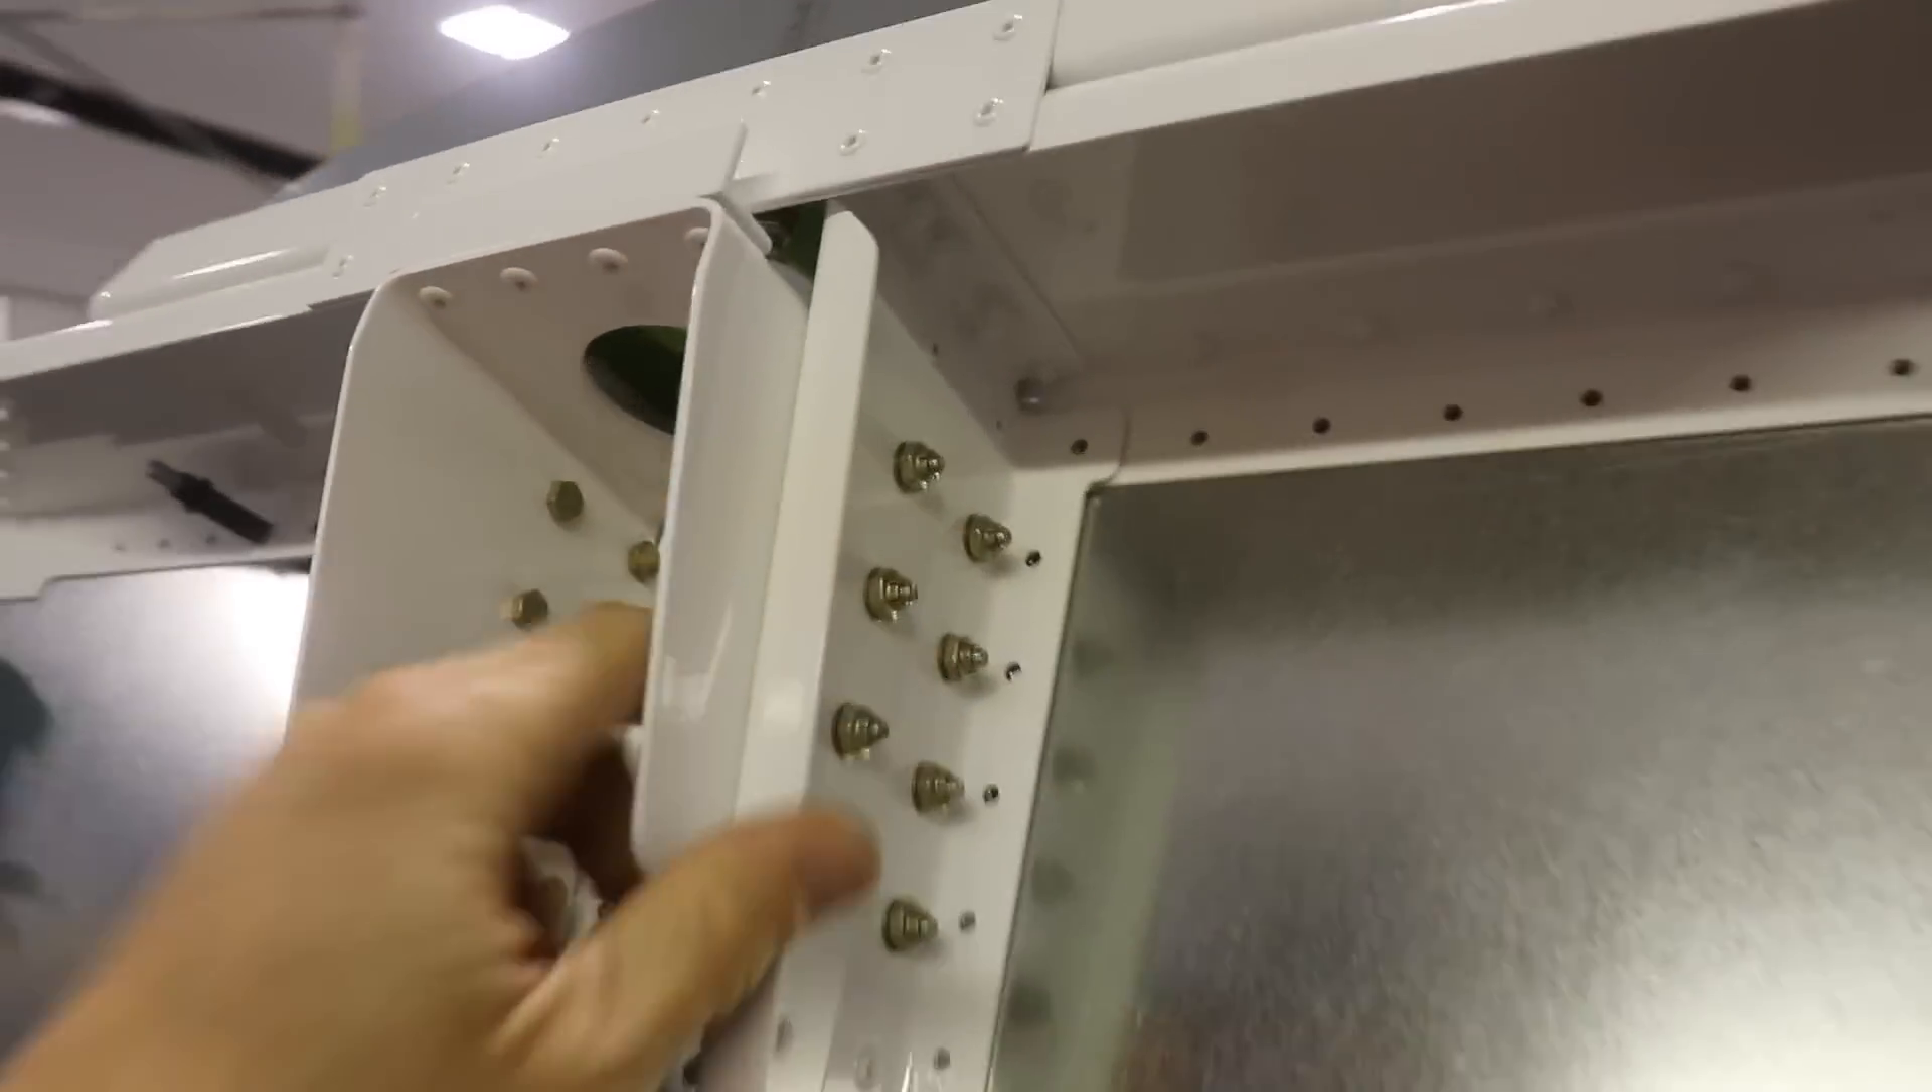You can see I've got the nice nuts on there.